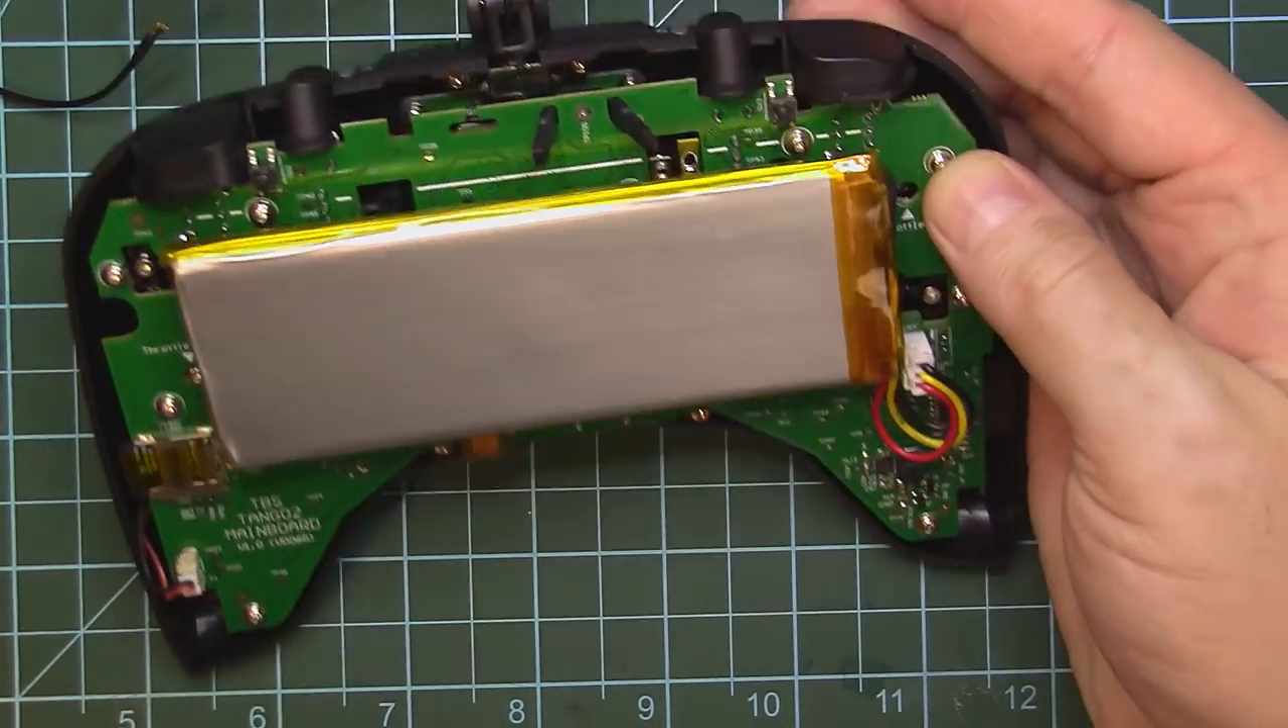Now the only thing remaining is closing the case.